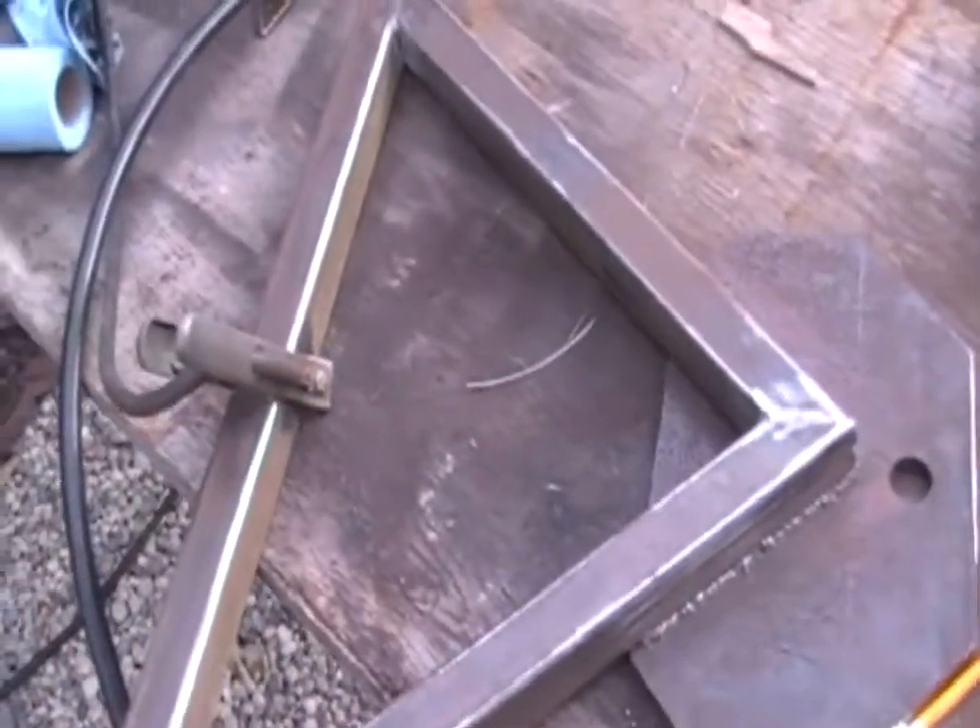Right now I'm just welding everything together, got the triangle made and now the front plate.